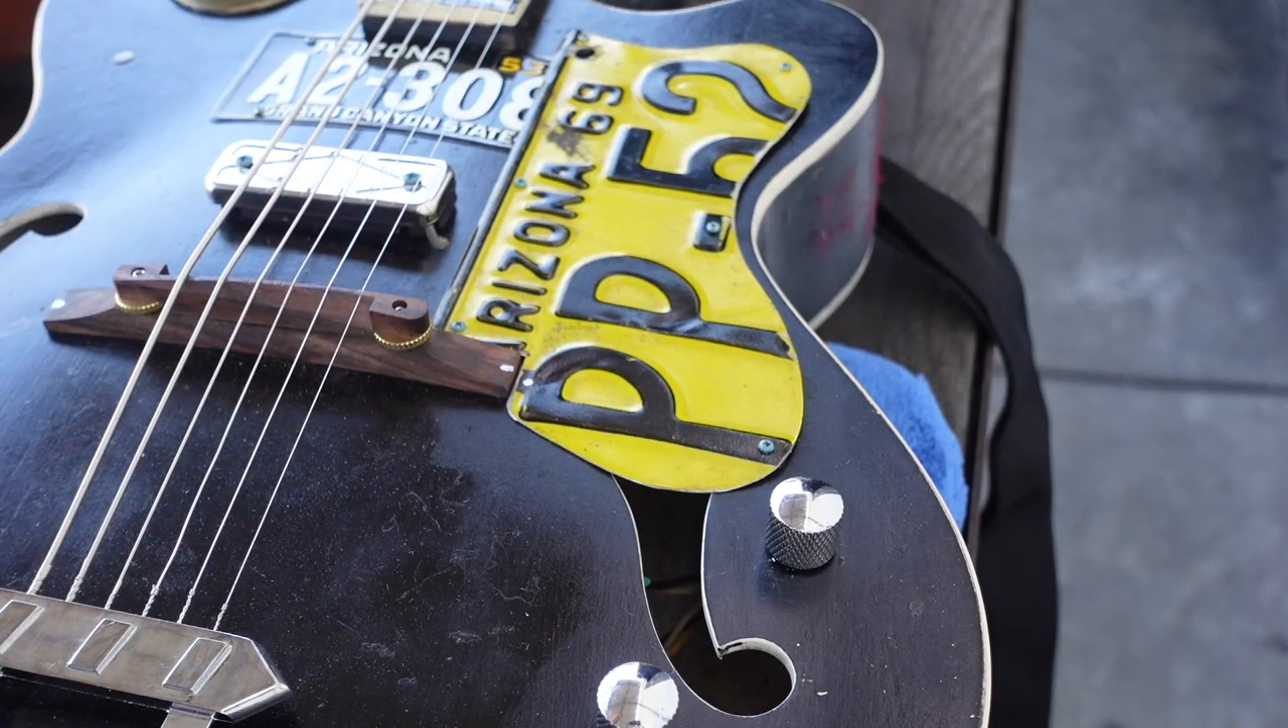So all that aside, I want you to notice right here that the end of the floating bridge is touching that license plate.